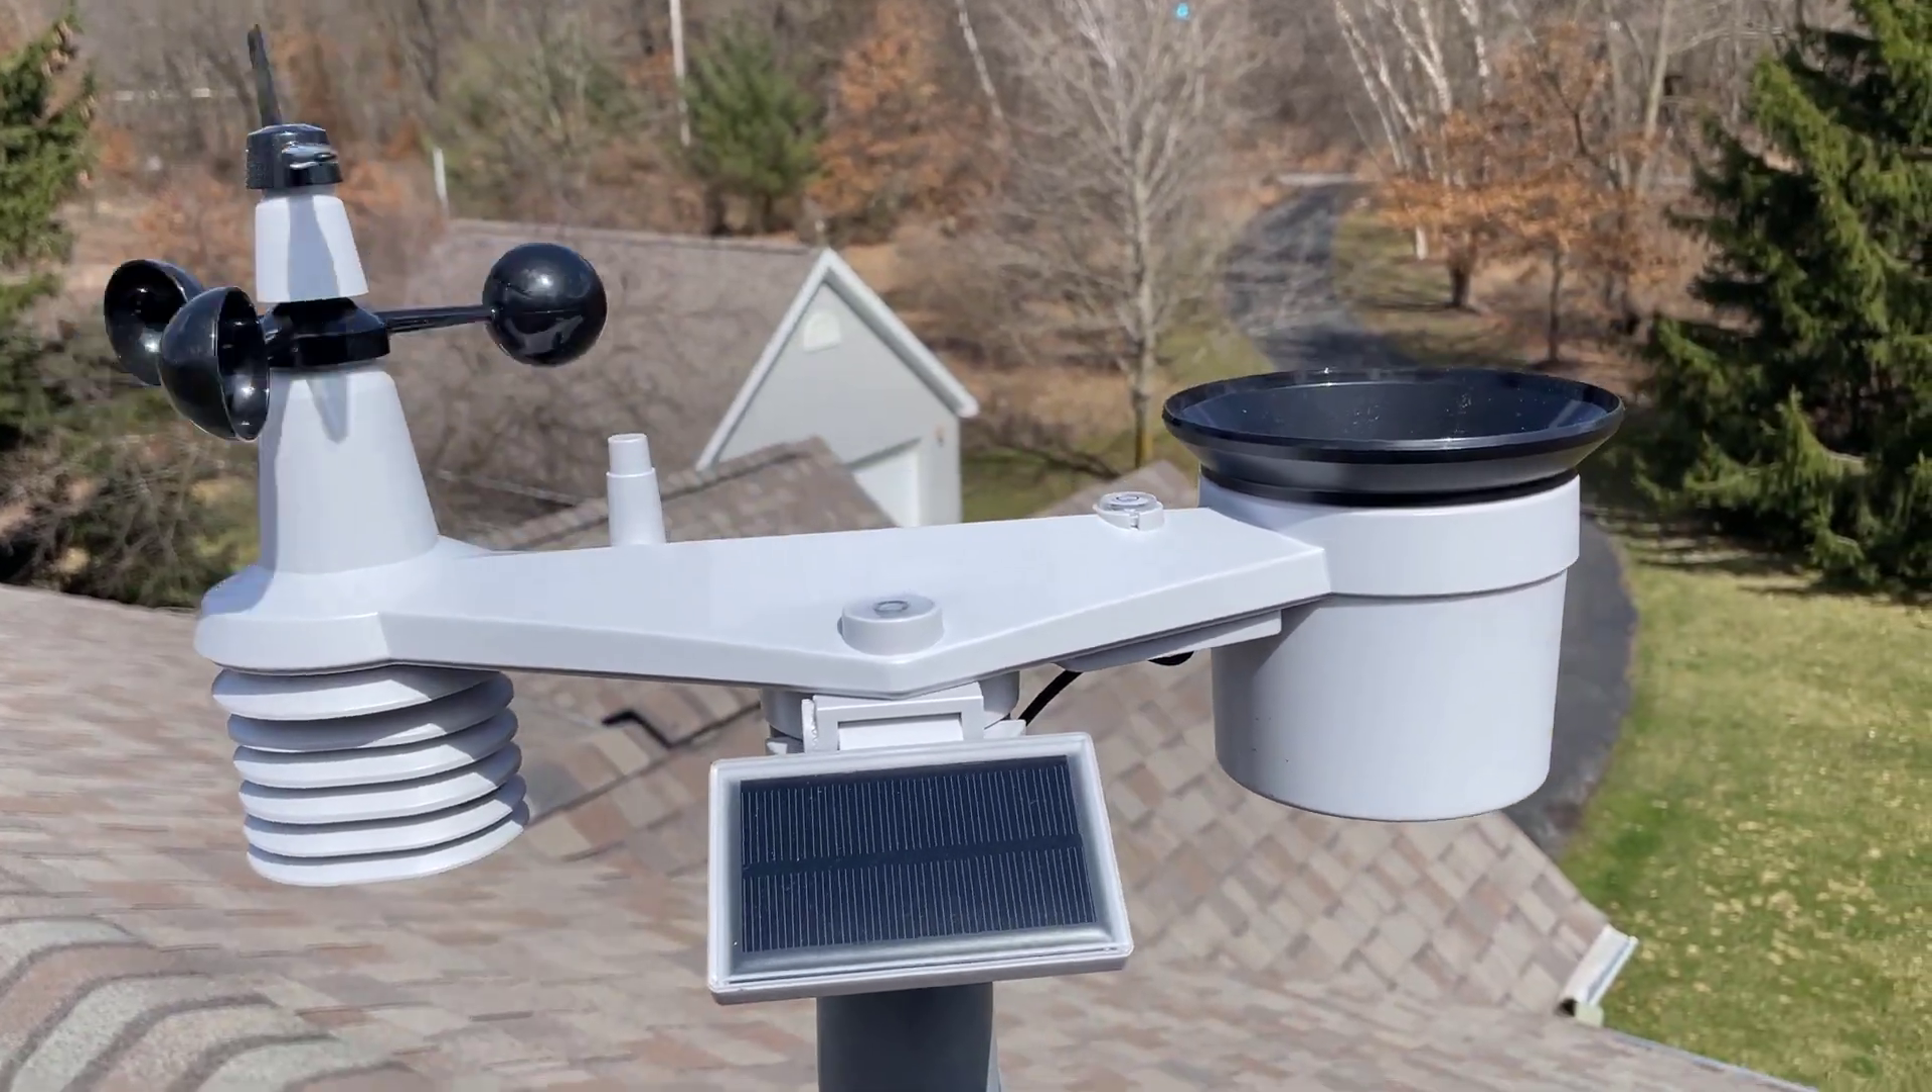The installation is complete we've got the solar panel set at 45 degrees sight bubble set perfectly uh pointing perfectly uh north.